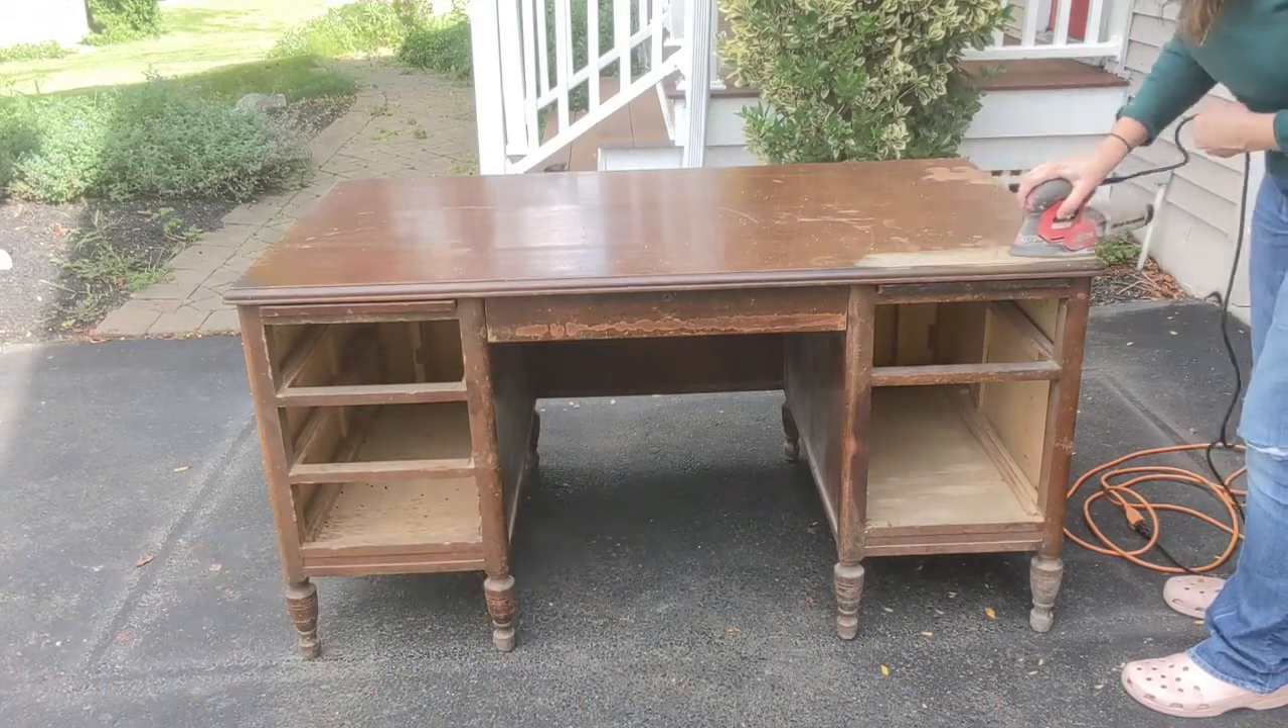First of all, obviously I took all the drawers out and I took the knobs off the drawers, got everything ready.